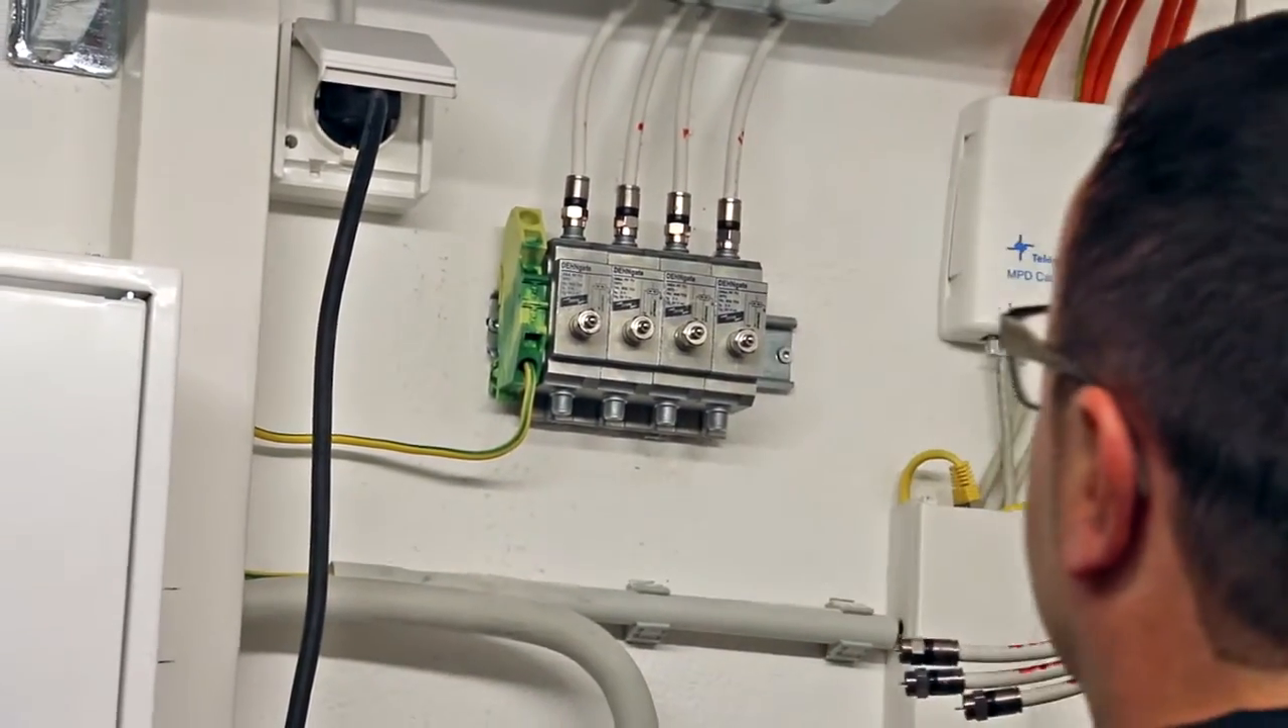Somit sind hier oben nun die 4 Speisekabel der Satellitenschüssel aufgelegt.